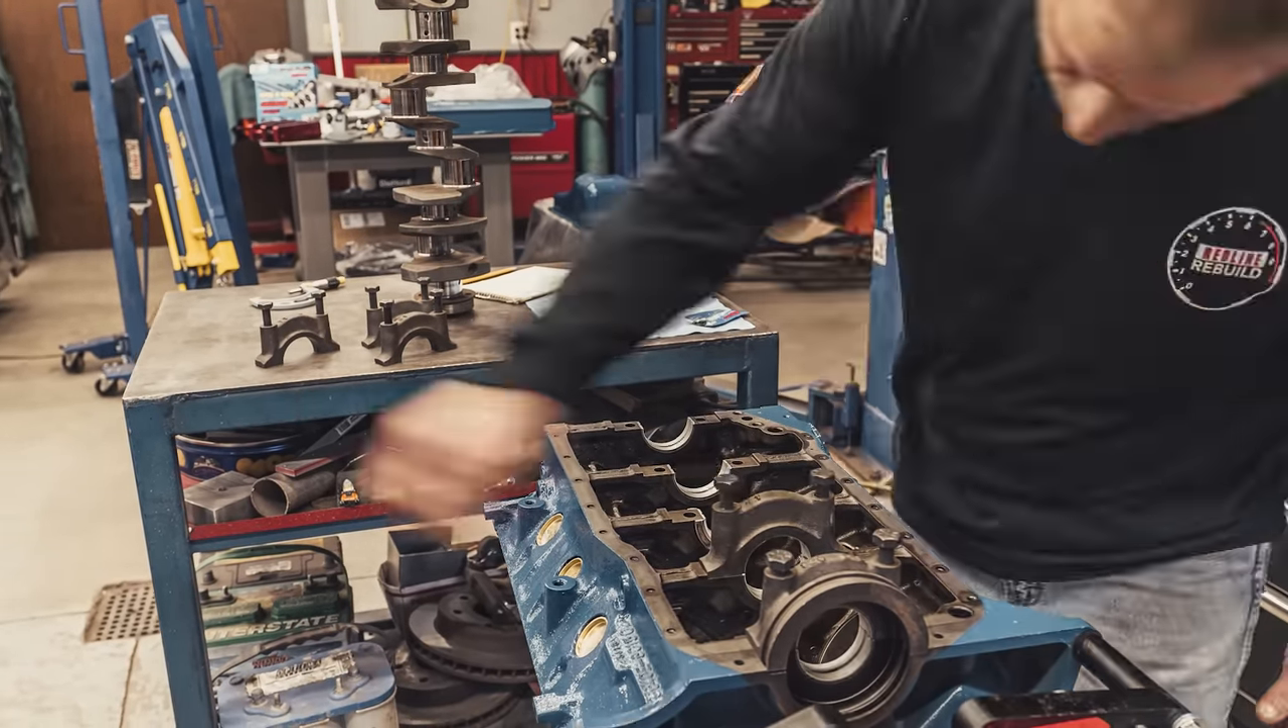You haven't put the crankshaft in yet.